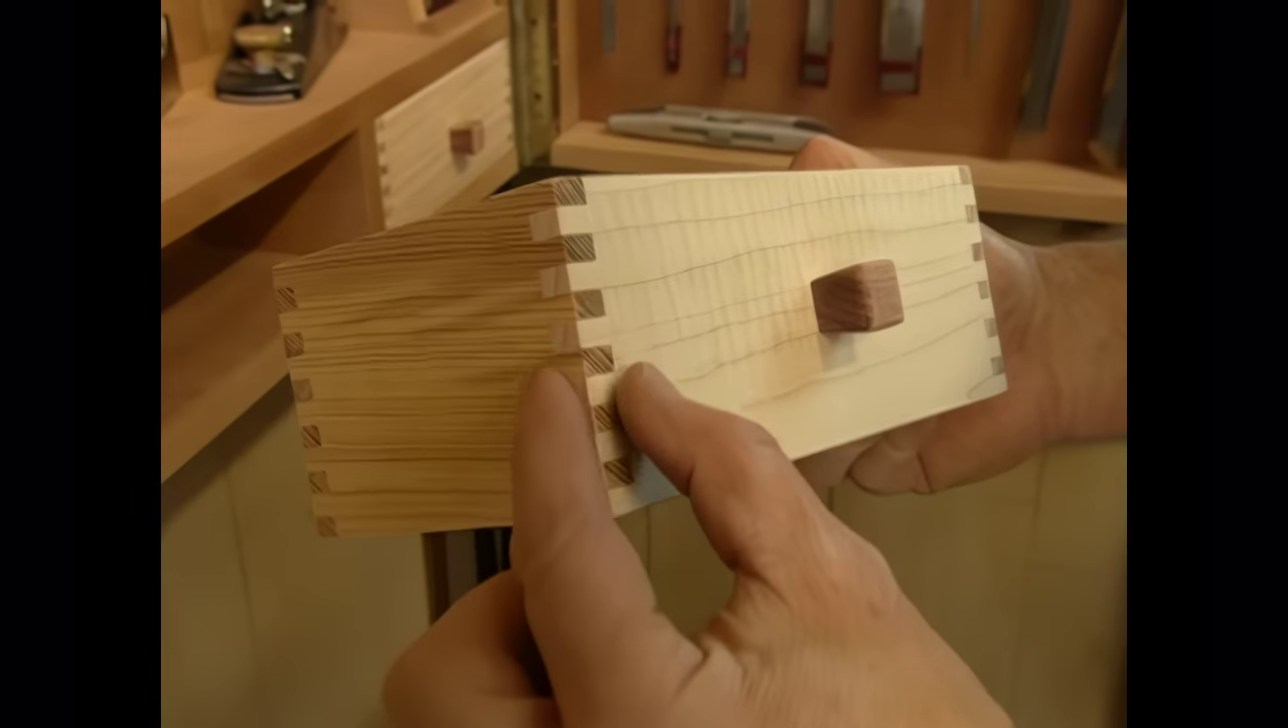The fronts are tiger maple, the sides and the back are heart pine, and I joined them together with box joints.